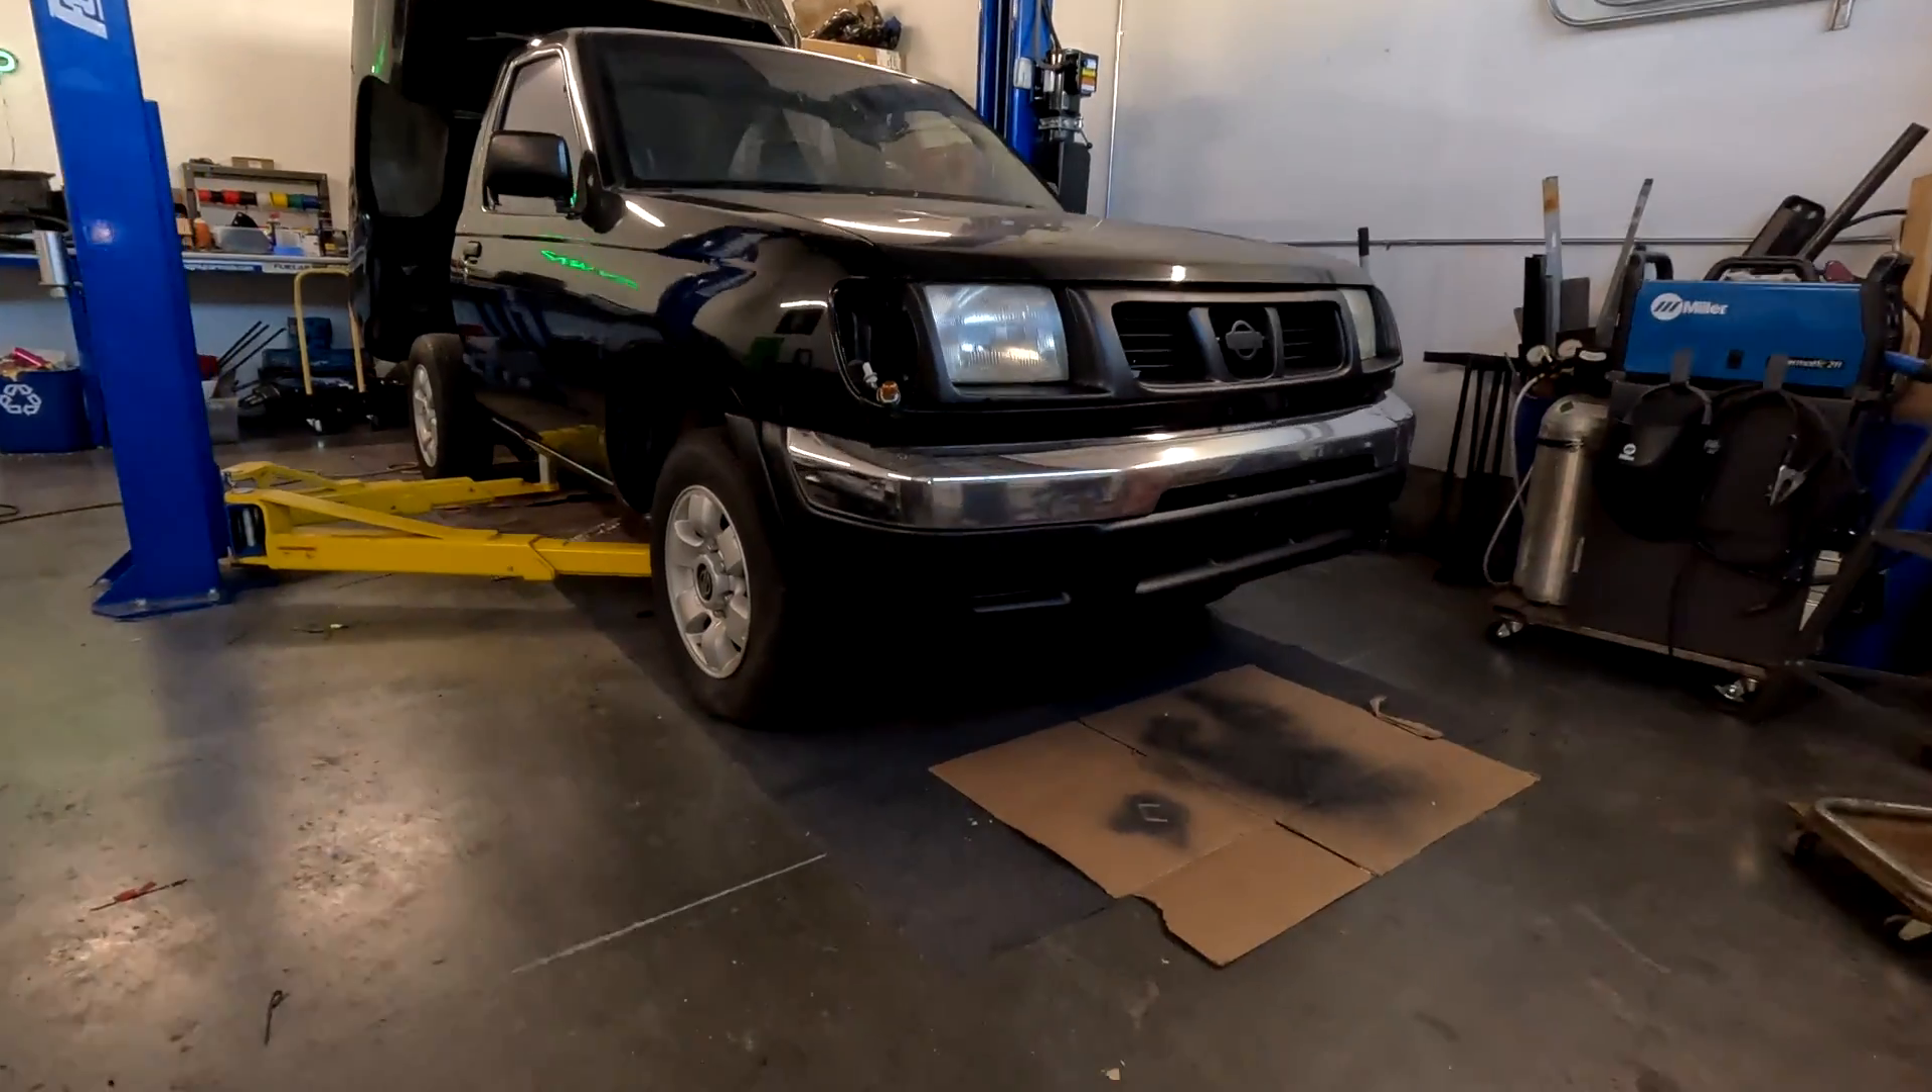You can see we got the front end on it the bumpers the grill we need to get some of the factory clips and stuff to do the final install on that but let me pop the hood.